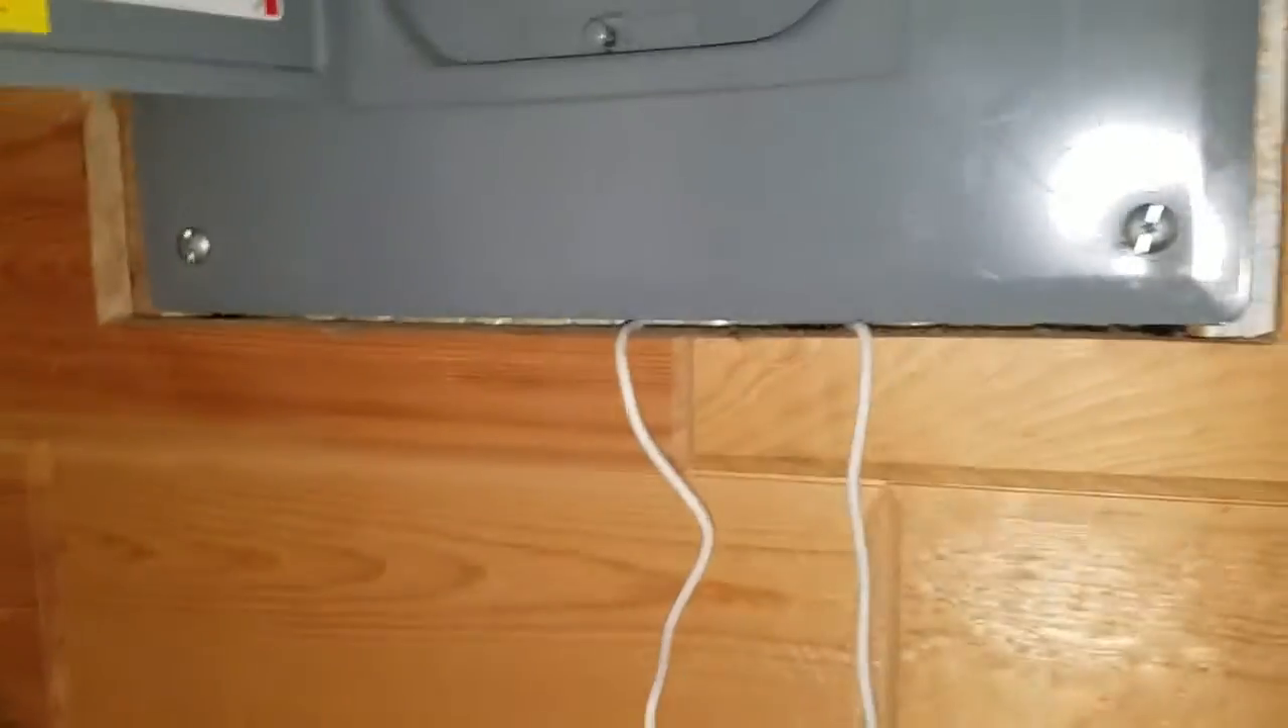Okay we have the plate for the breaker box all back and installed.